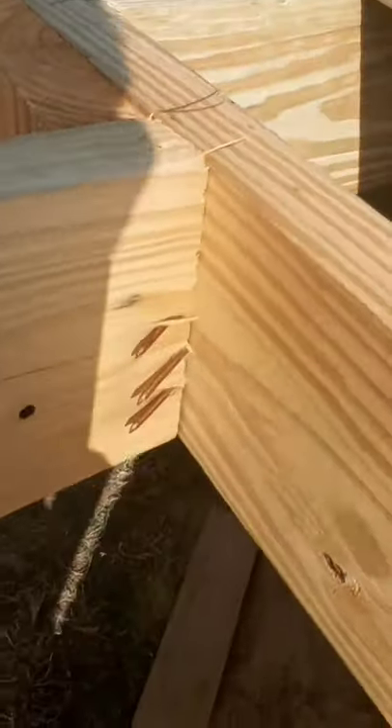All three nails pretty much missed.